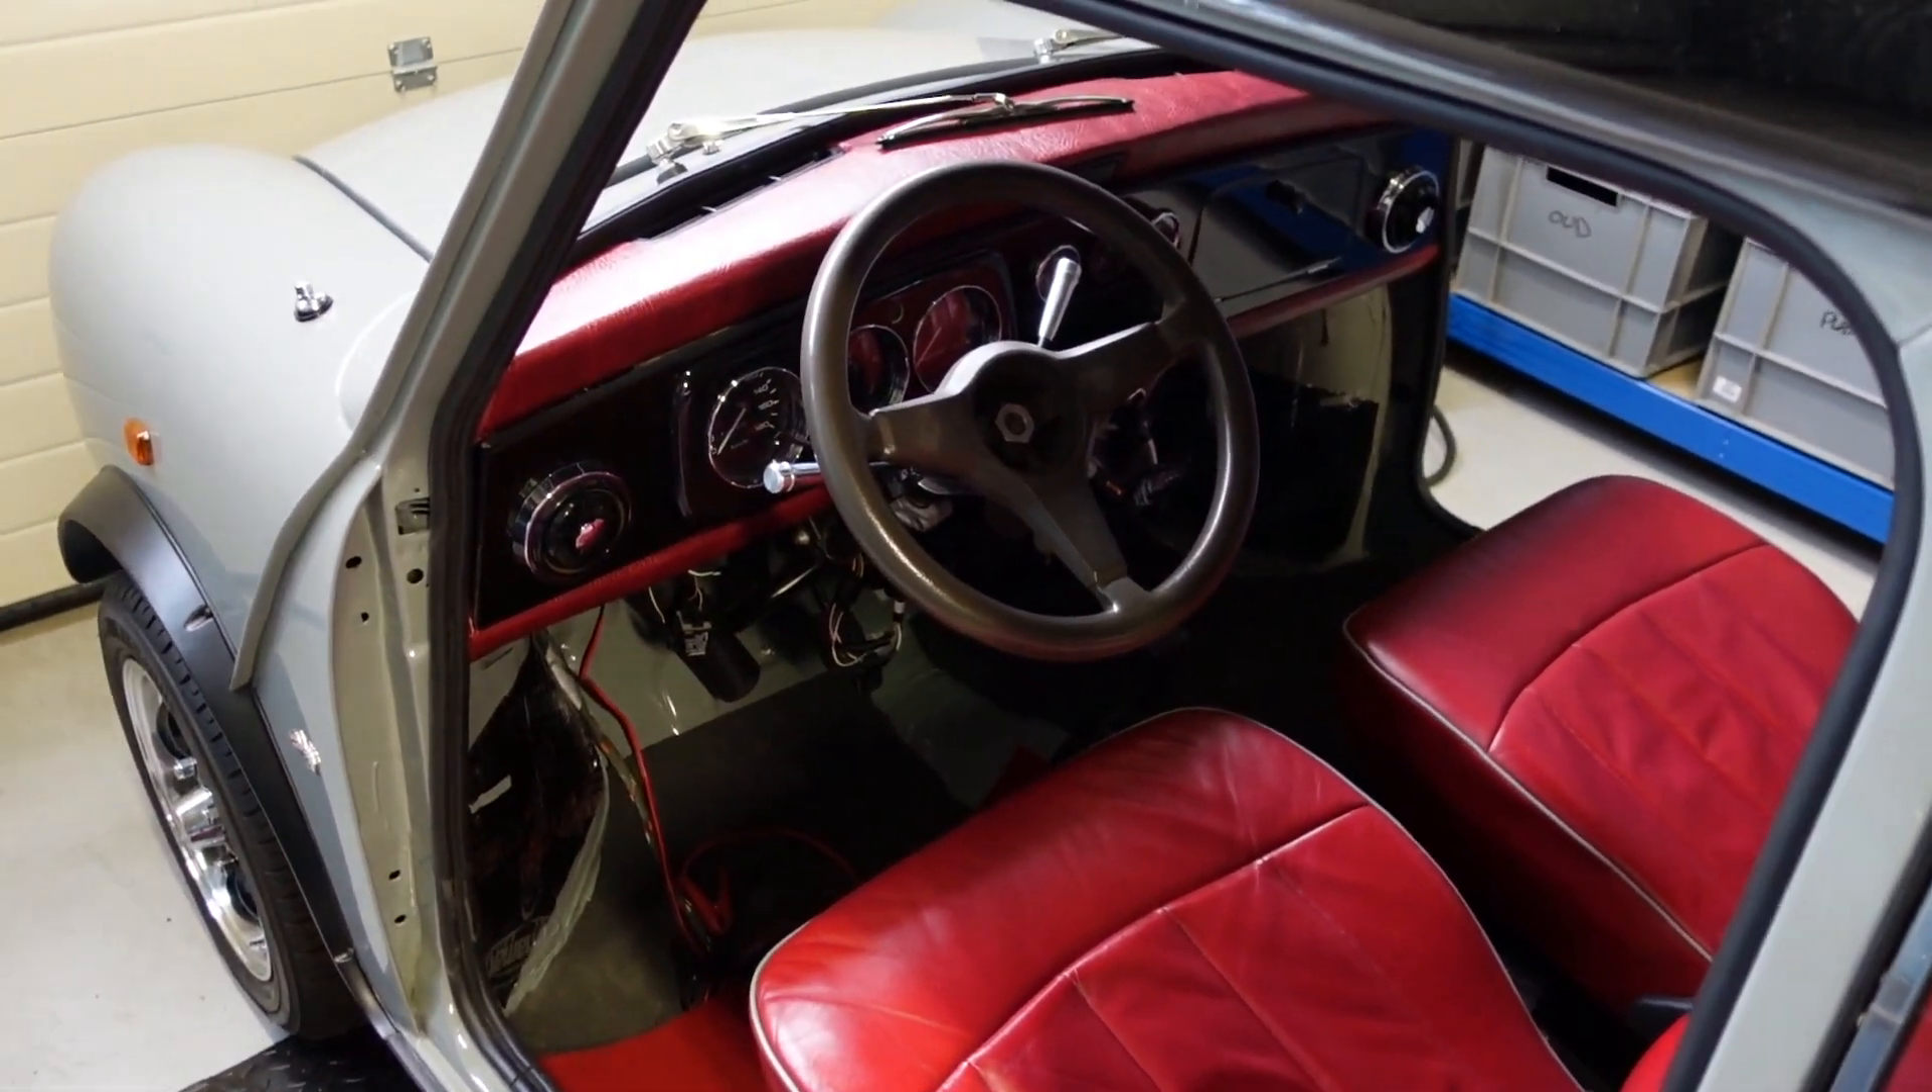Okay I just need to tuck the cables underneath the dashboard now and then that job is done.